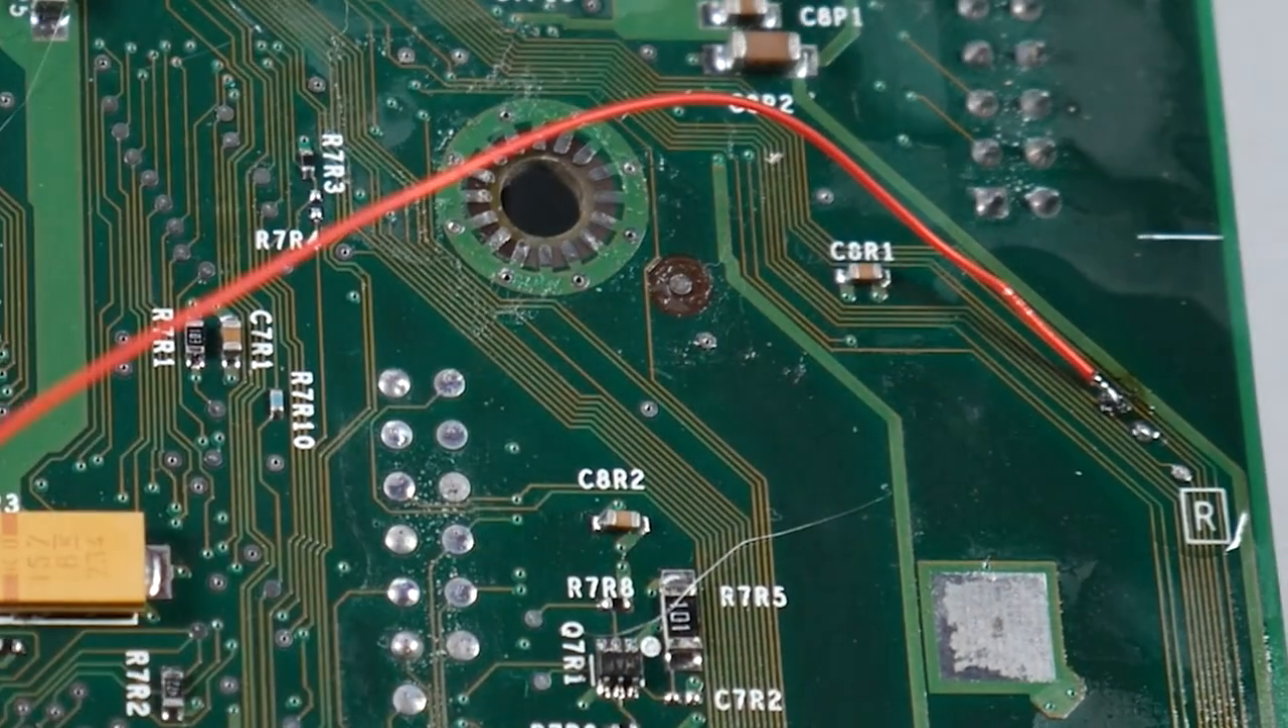You can see this wire here tacked in pretty easily.